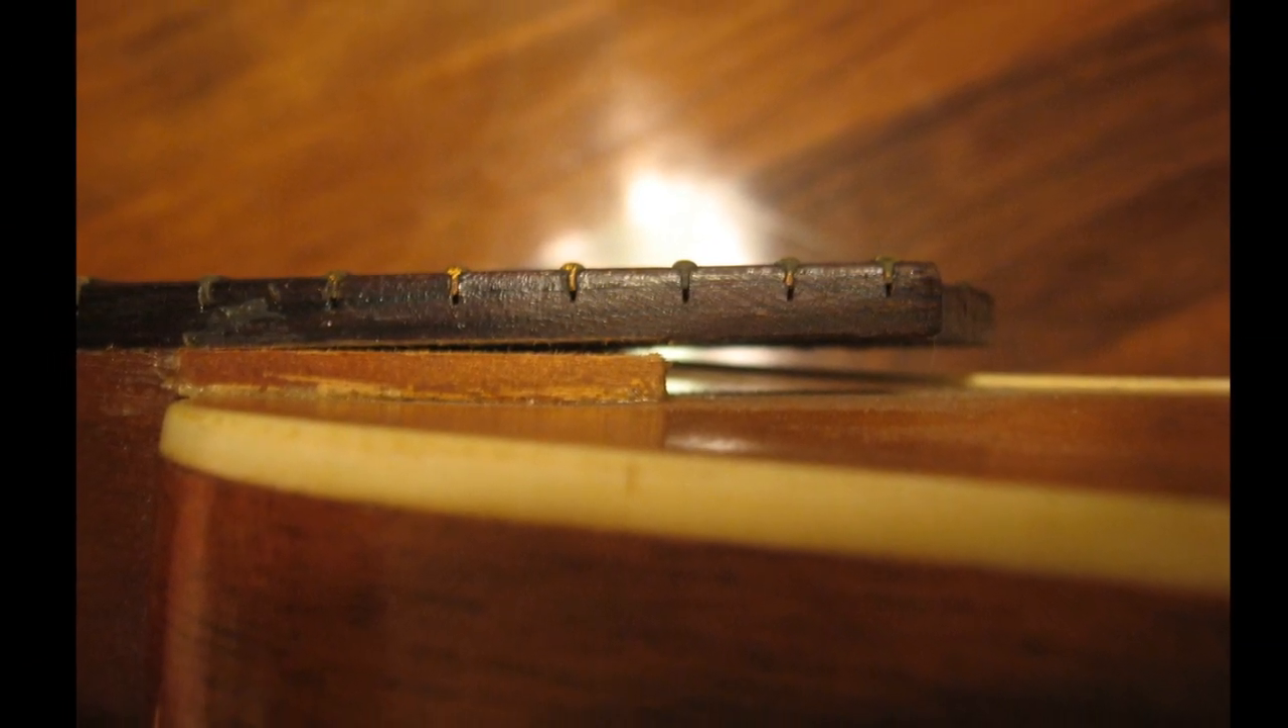The fretboard was curling up at the body and detaching from the neck.